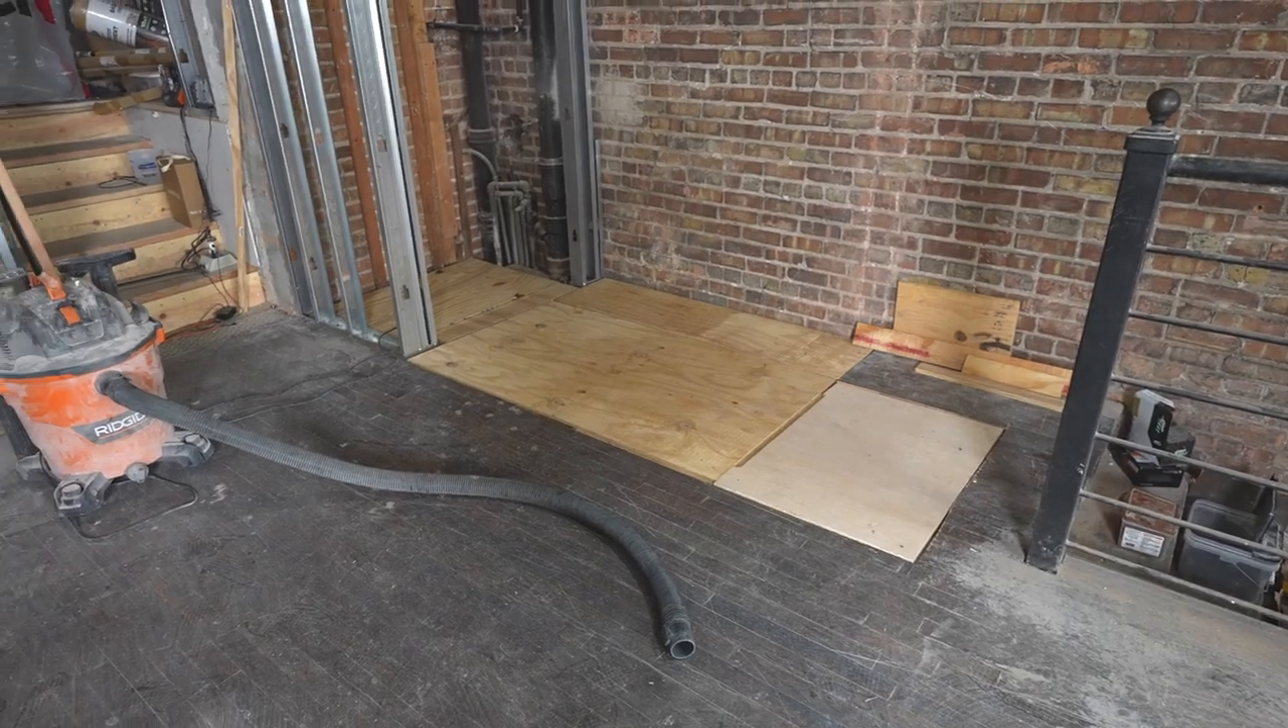So I lost a day because of hitting that electrical with my saw, but I got all the subfloor patched up, ready to hit the ground running, putting the rest of the floor in.